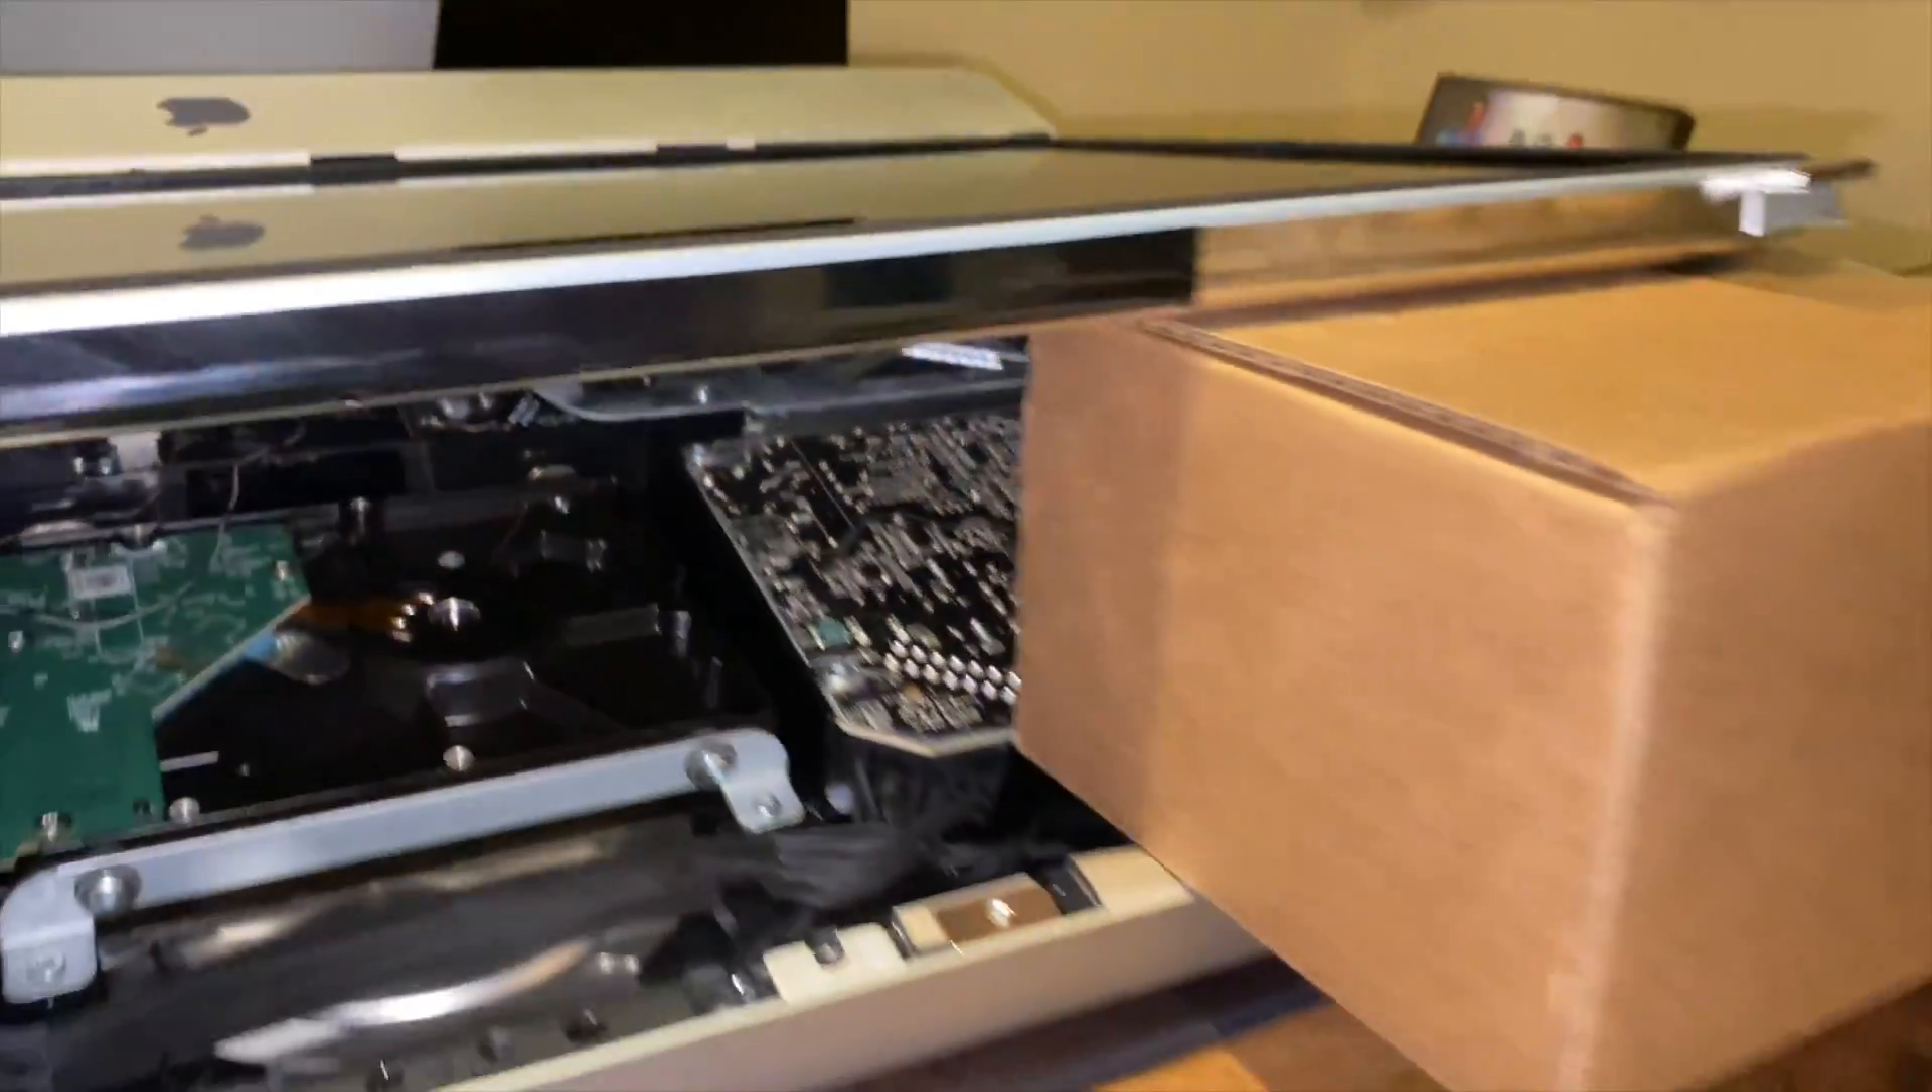So here we go, guys, we have the LCD lifted off.